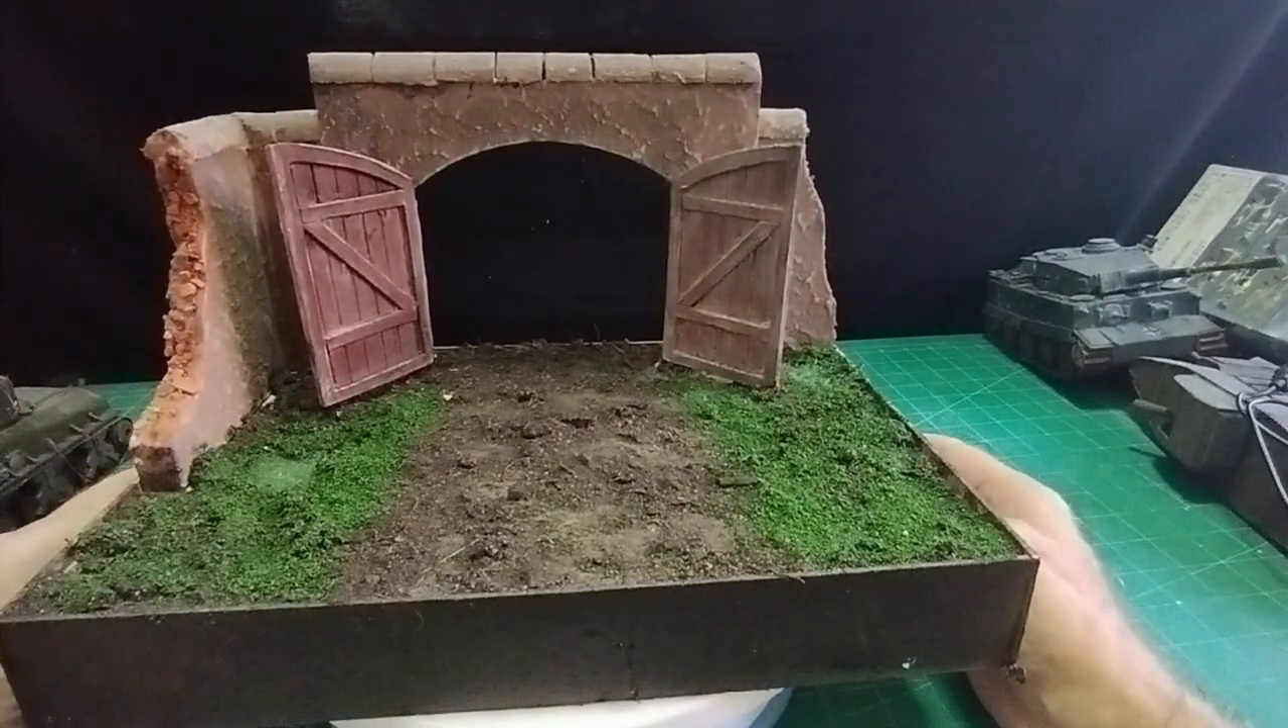Painted my barn doors and just uh stuck them on the side of the arch there with the hot melt glue so they're in position there.